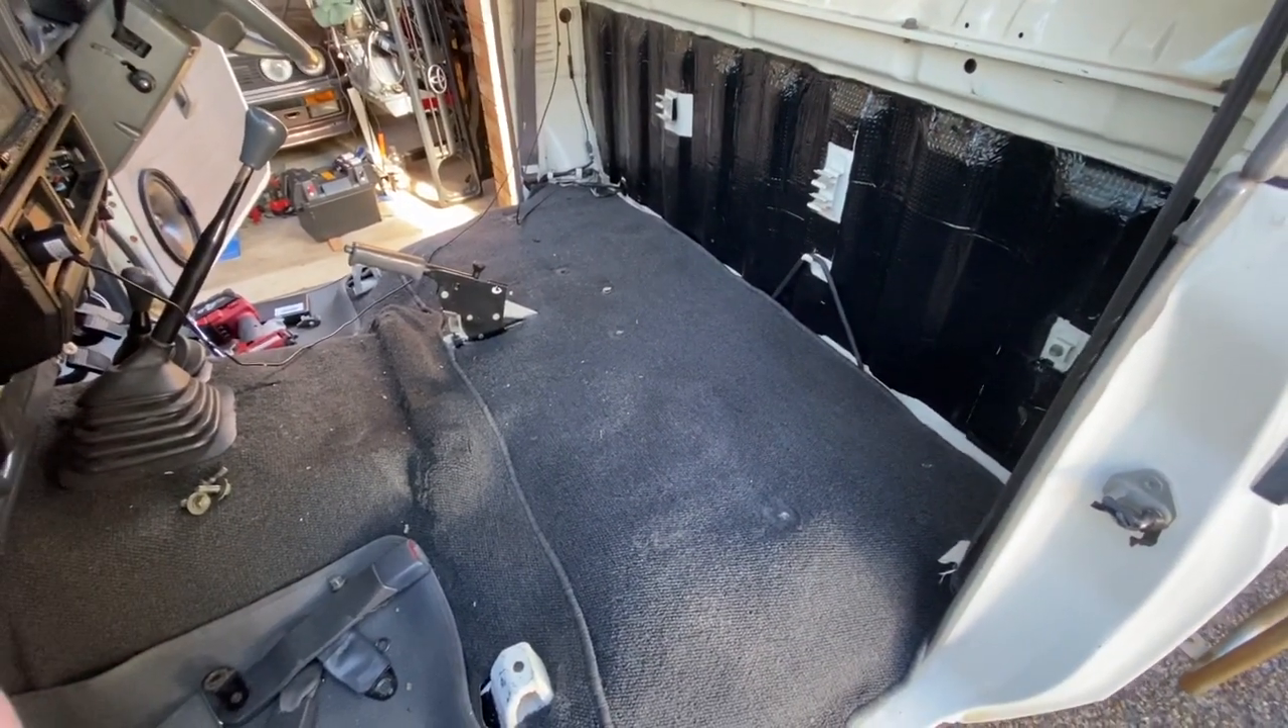Now we have the driver's seat removed. Just the carpet there.